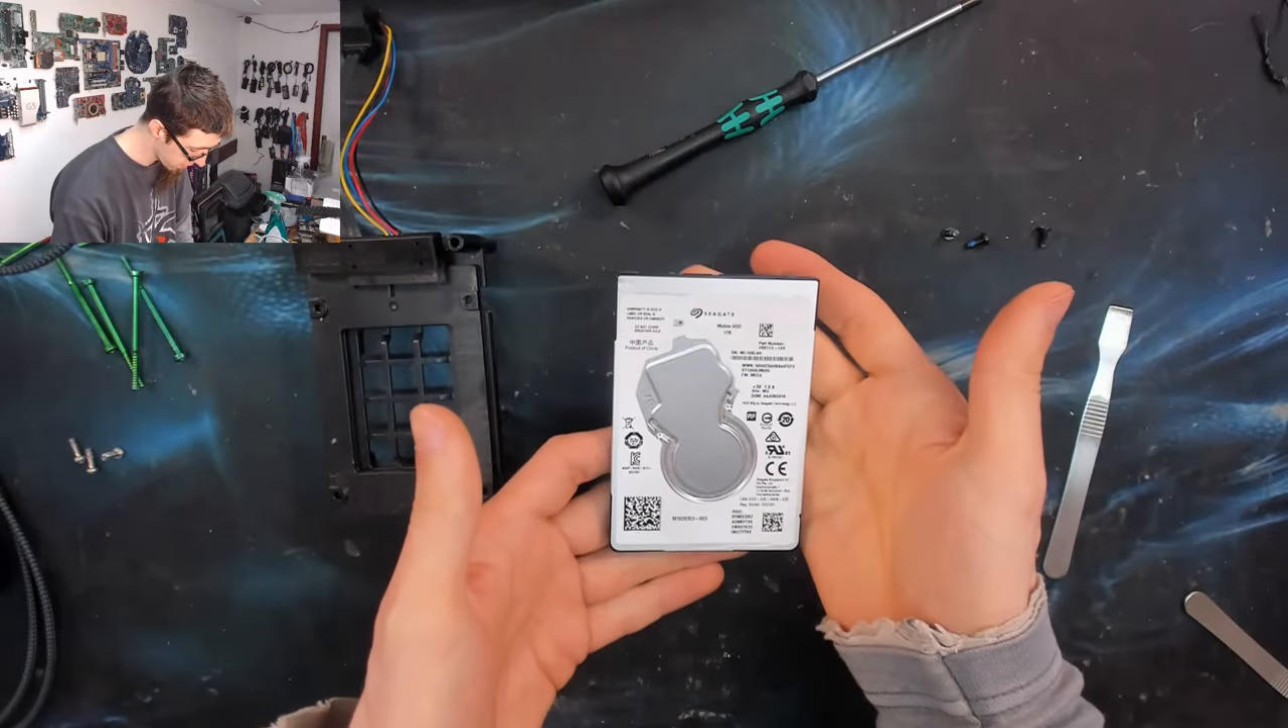There we go and there is our bare laptop drive.